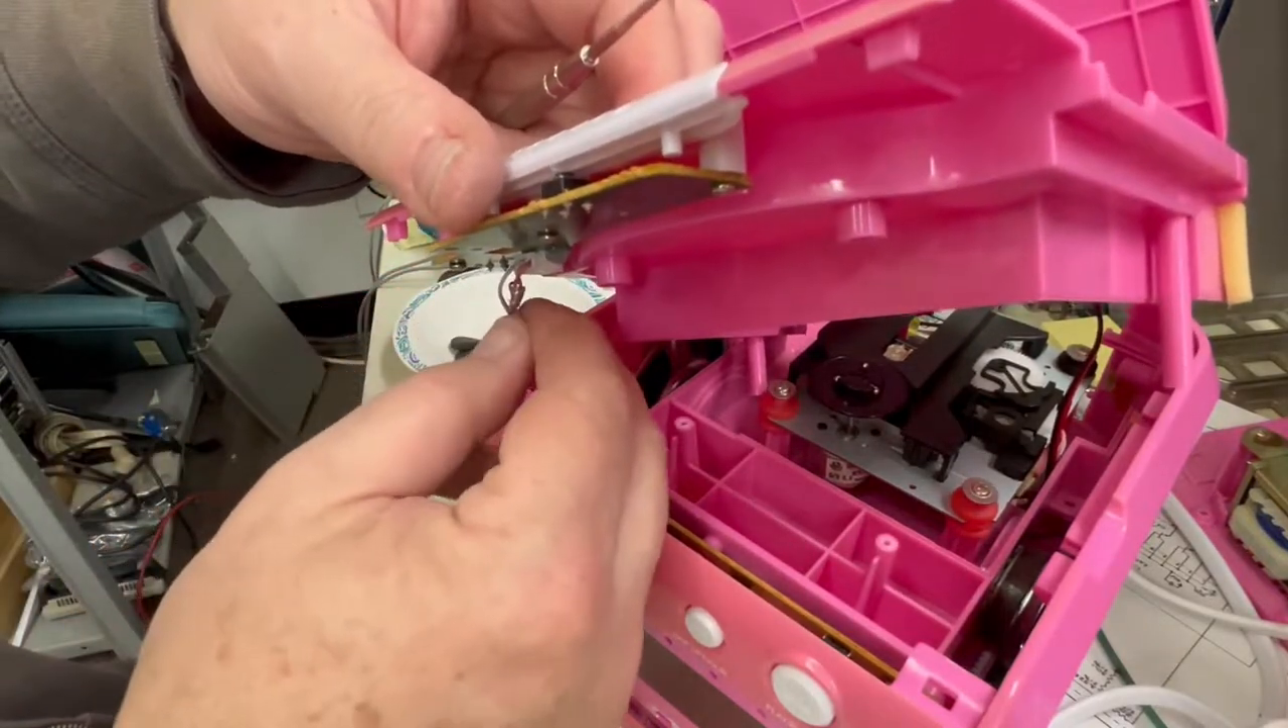A little bit of prying I got this top piece off which is kind of what we're interested in.